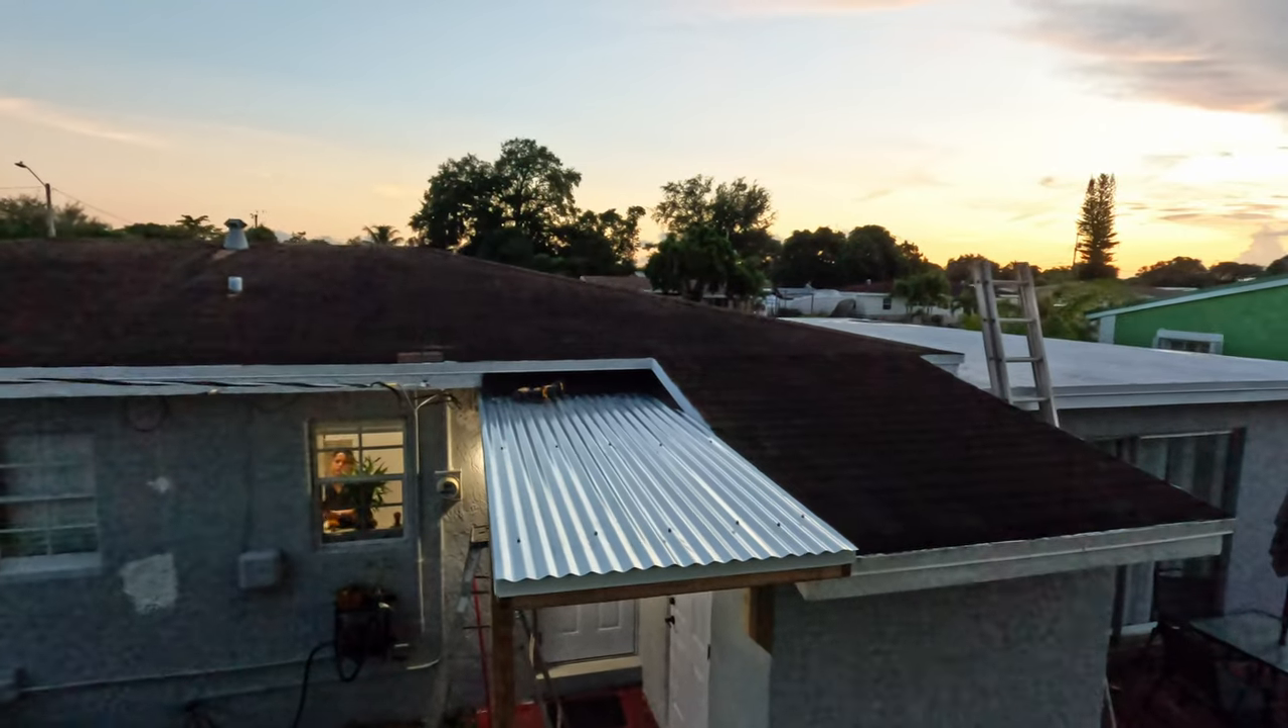Acabé de ponerle ya el techo Y a ver, así quedó.